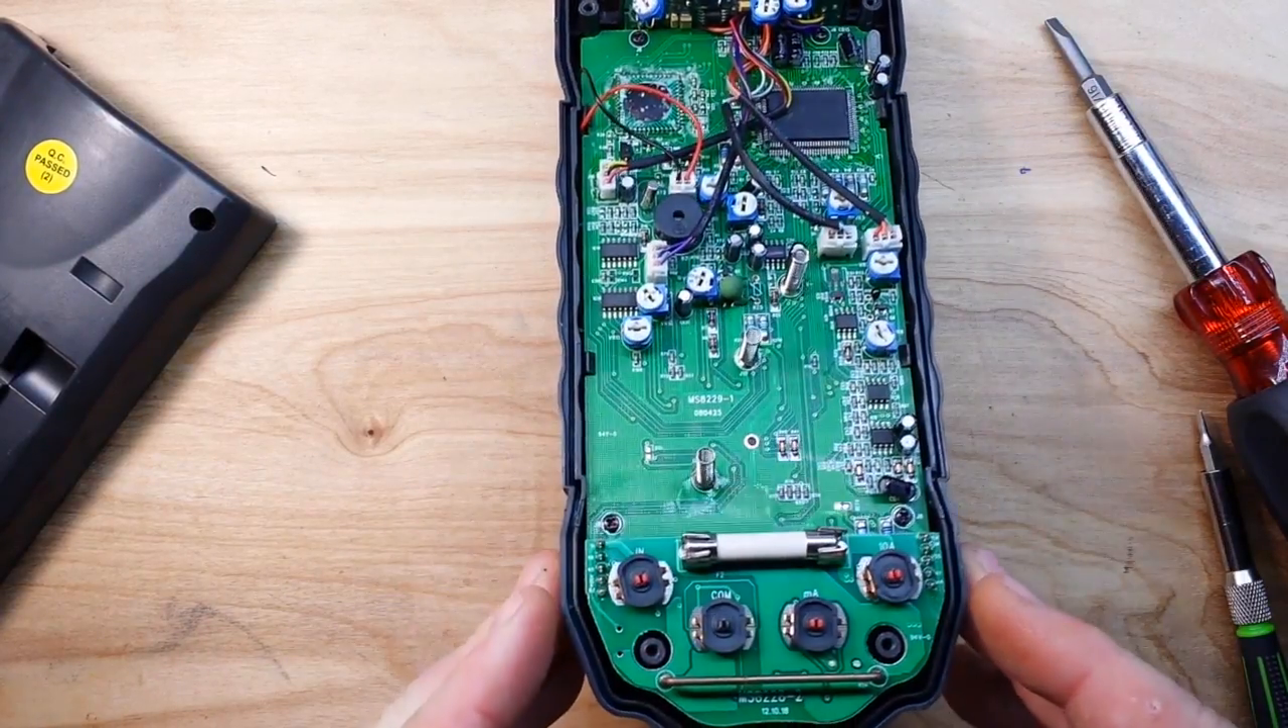Alrighty so I got the back cover off and we're inside and you can see we have an HRC fuse here 10 amp 250 volts.